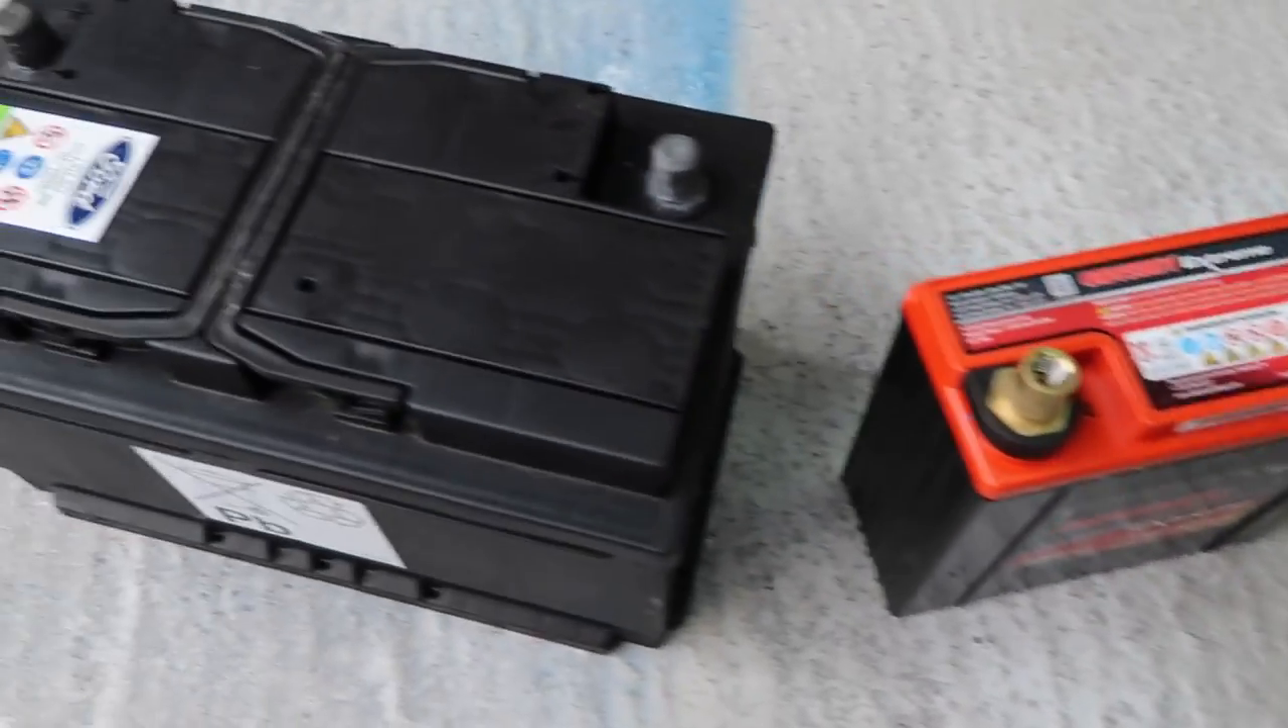So there we go with the stock battery out.